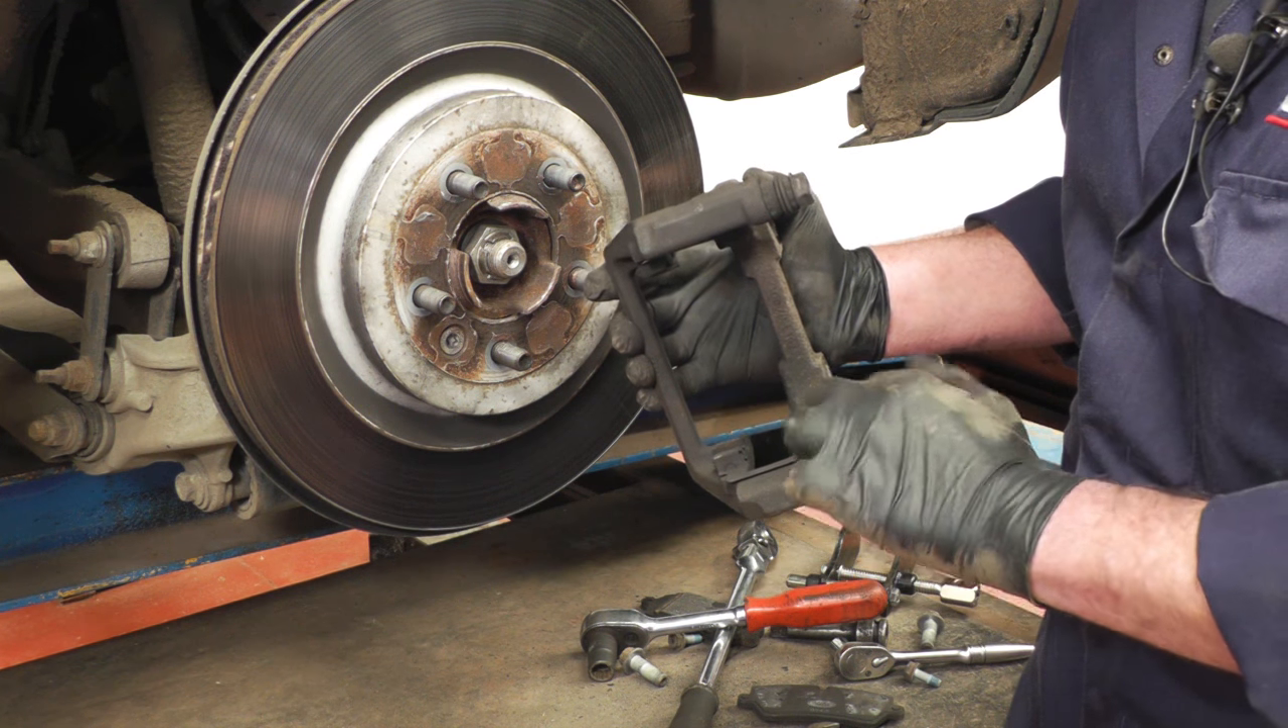So we've got the caliper carrier off now.